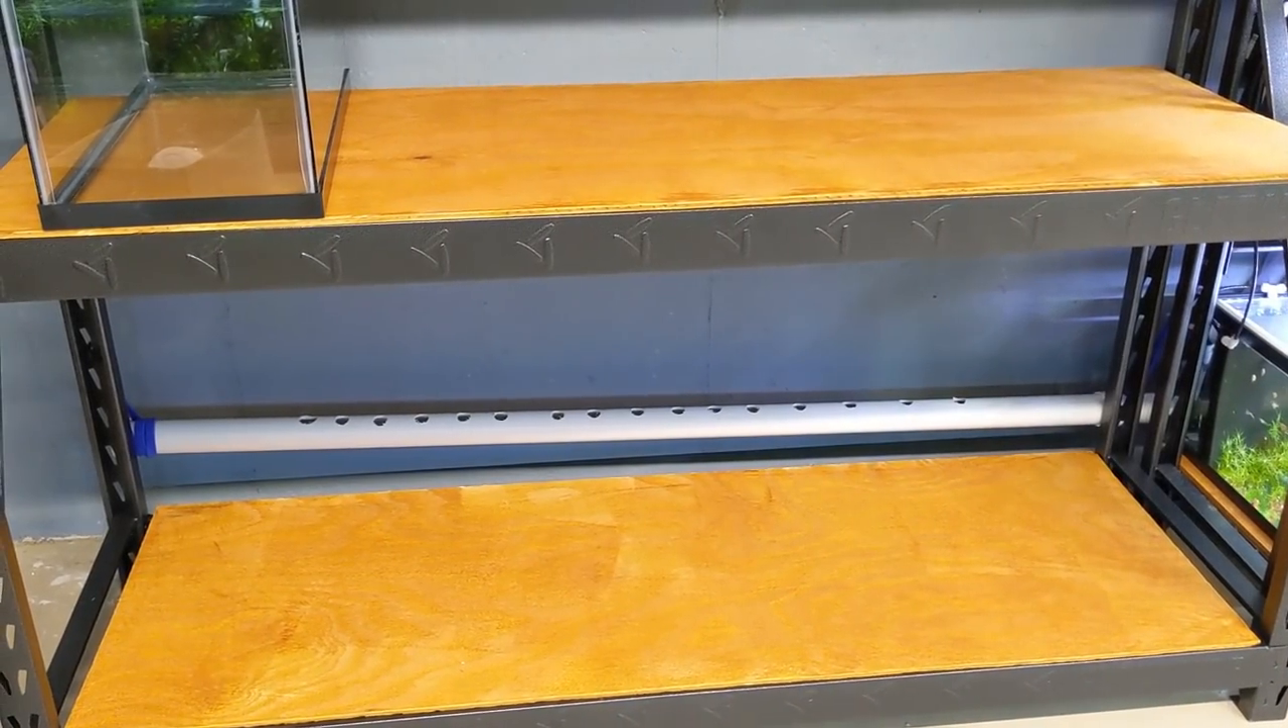I've got the whole overflow drain set up, all the holes drilled so we can start putting in some tanks now.